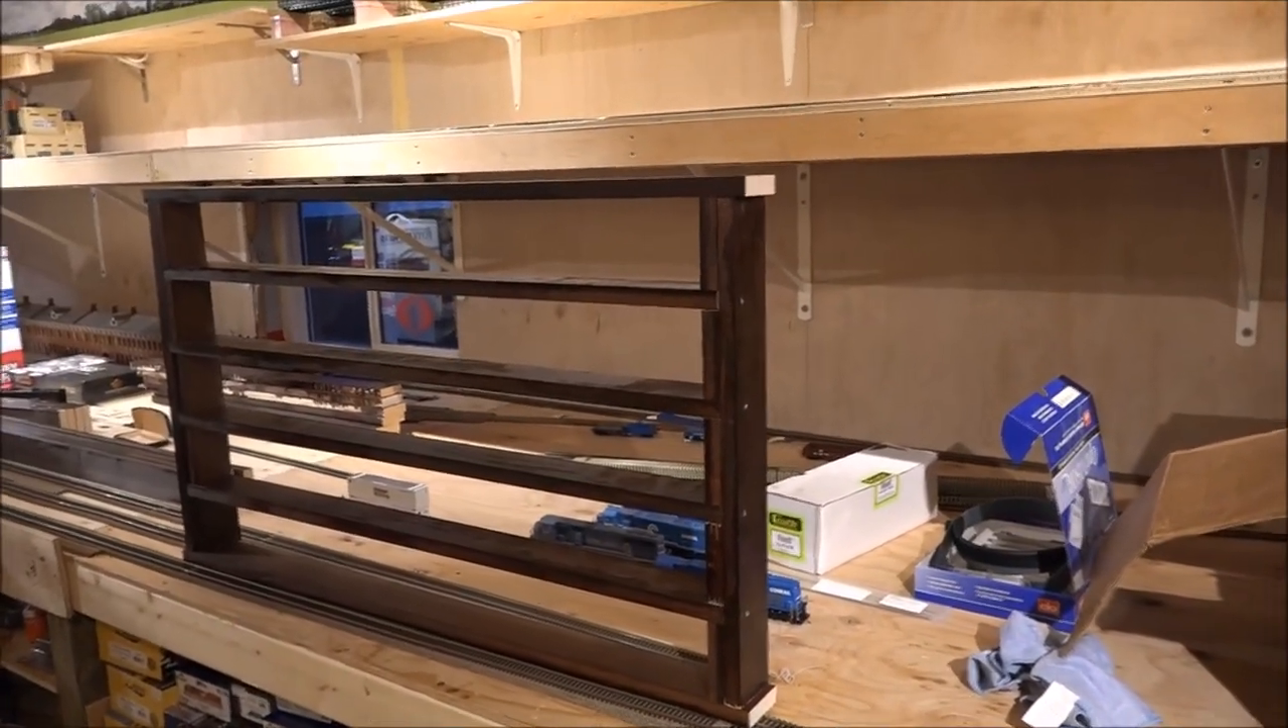There it is my shelf unit just need a few more screws in it and a back.